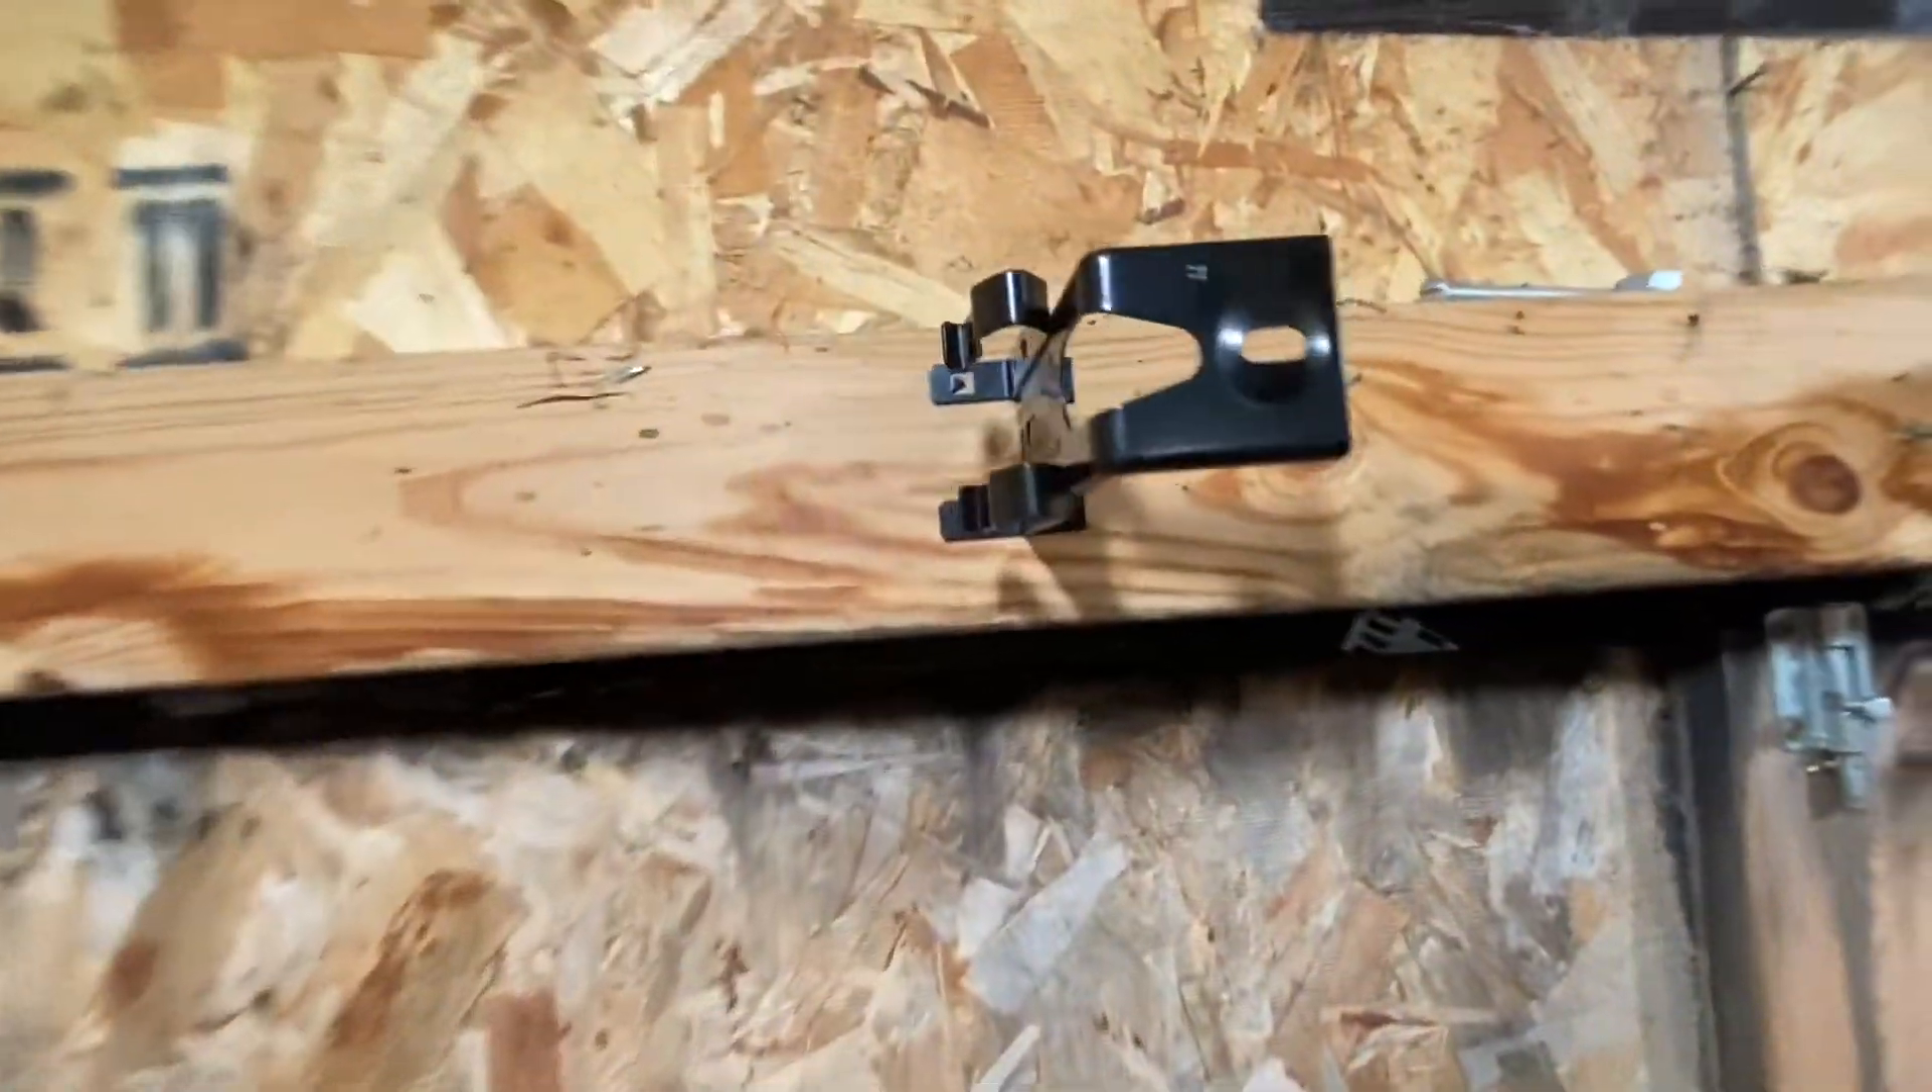Alright, and so we got one of the brackets mounted.